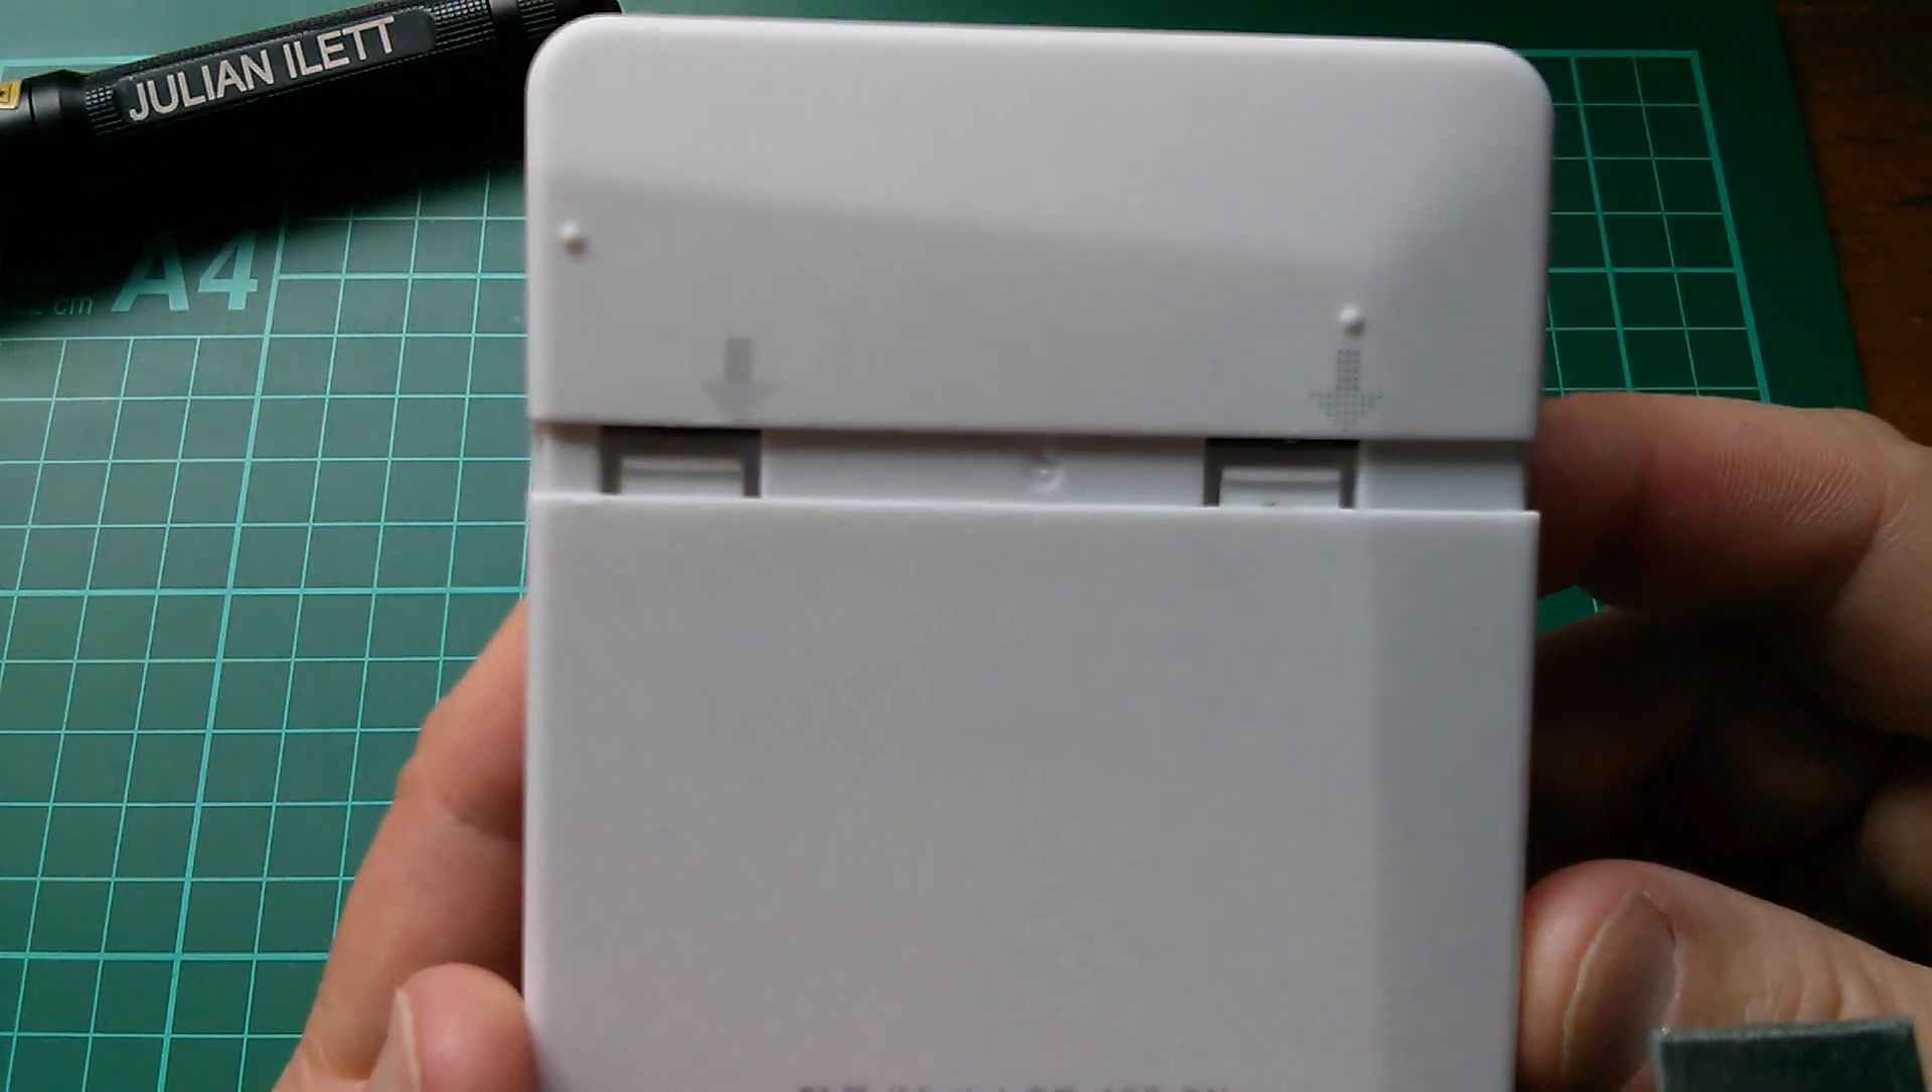But it's extremely tight and these arrows as you can see don't line up with the tabs very well.